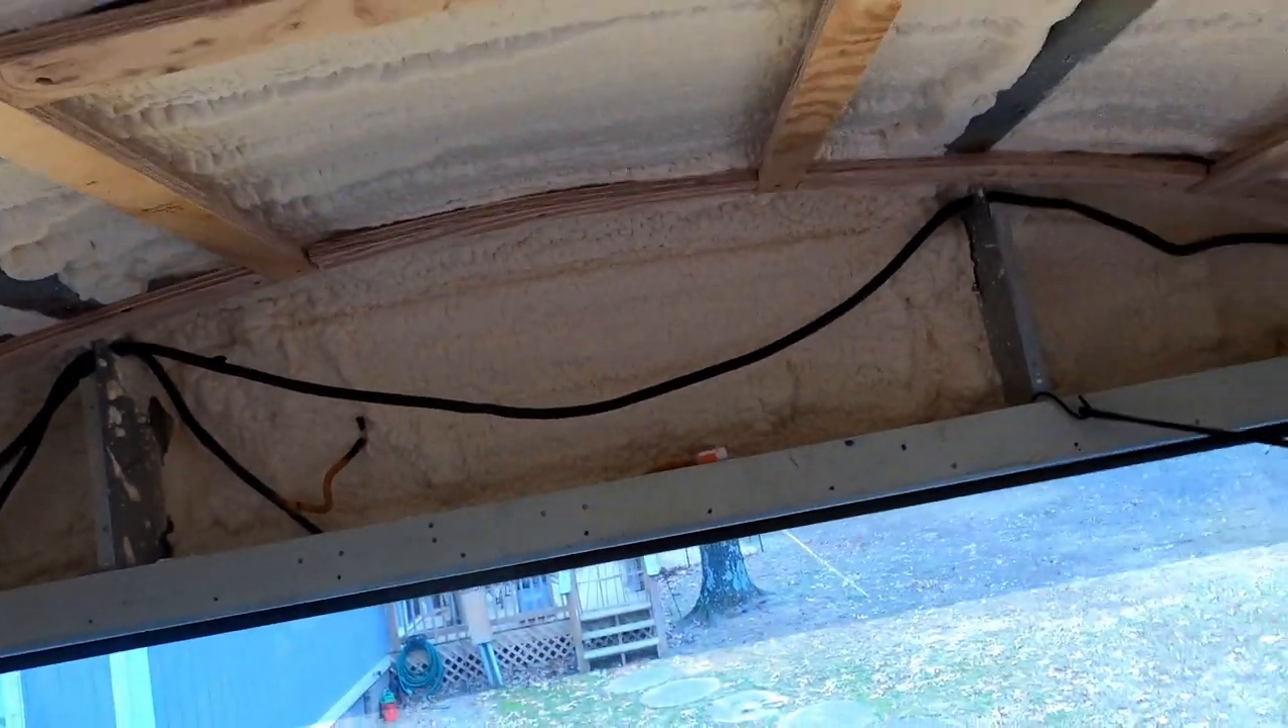You can see I've got some of the wiring loom back up over here.